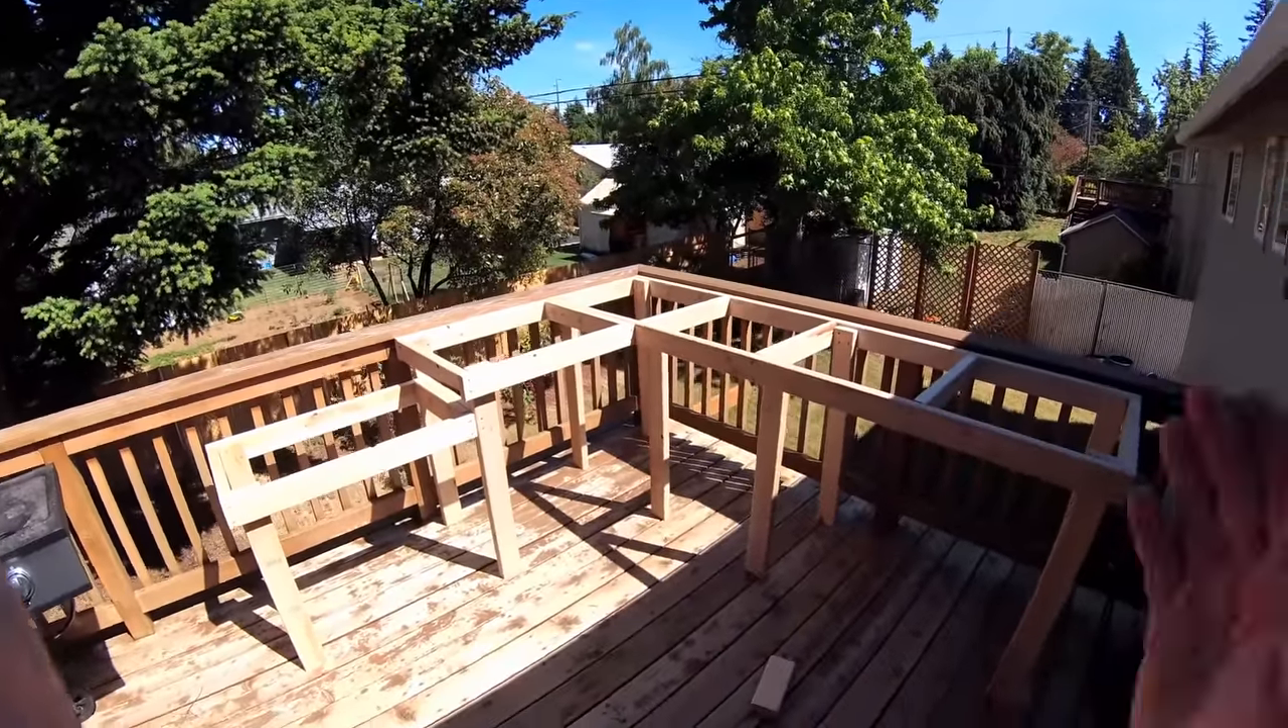All right well there it is we got the section for the barbecue all framed out and it's starting to come together.